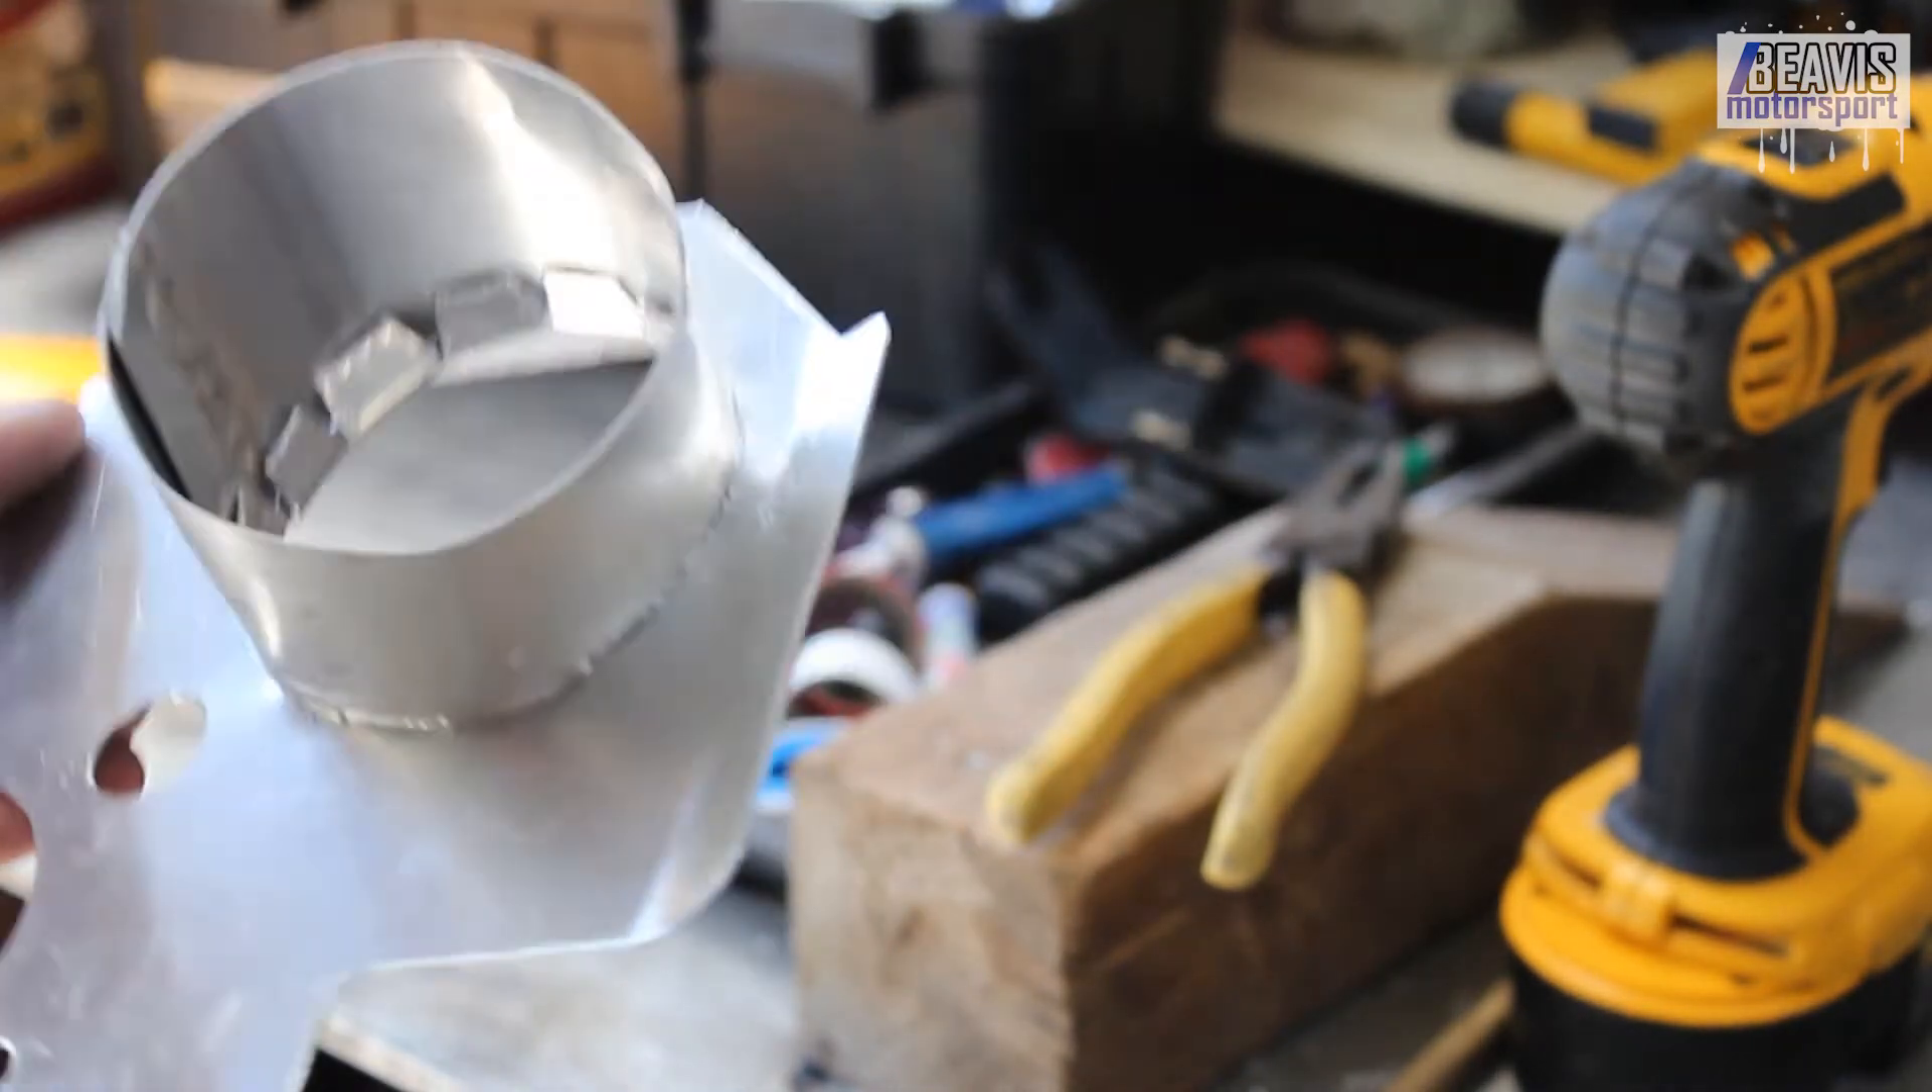And, adding a bit of 3 inch tube, I've got a finished duct mocked up.